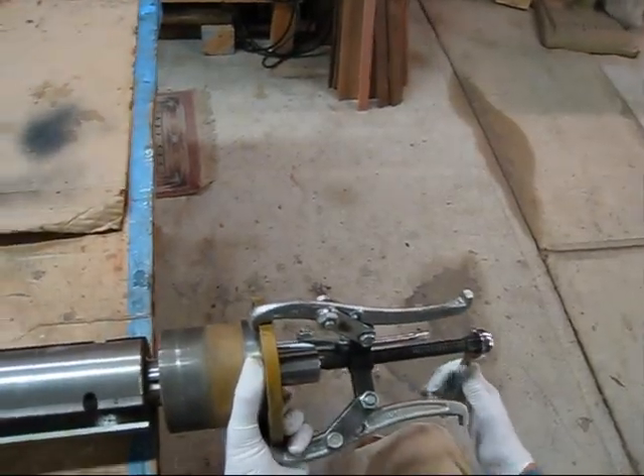I have the puller set up on the left bearing housing and I put a little tension on it.